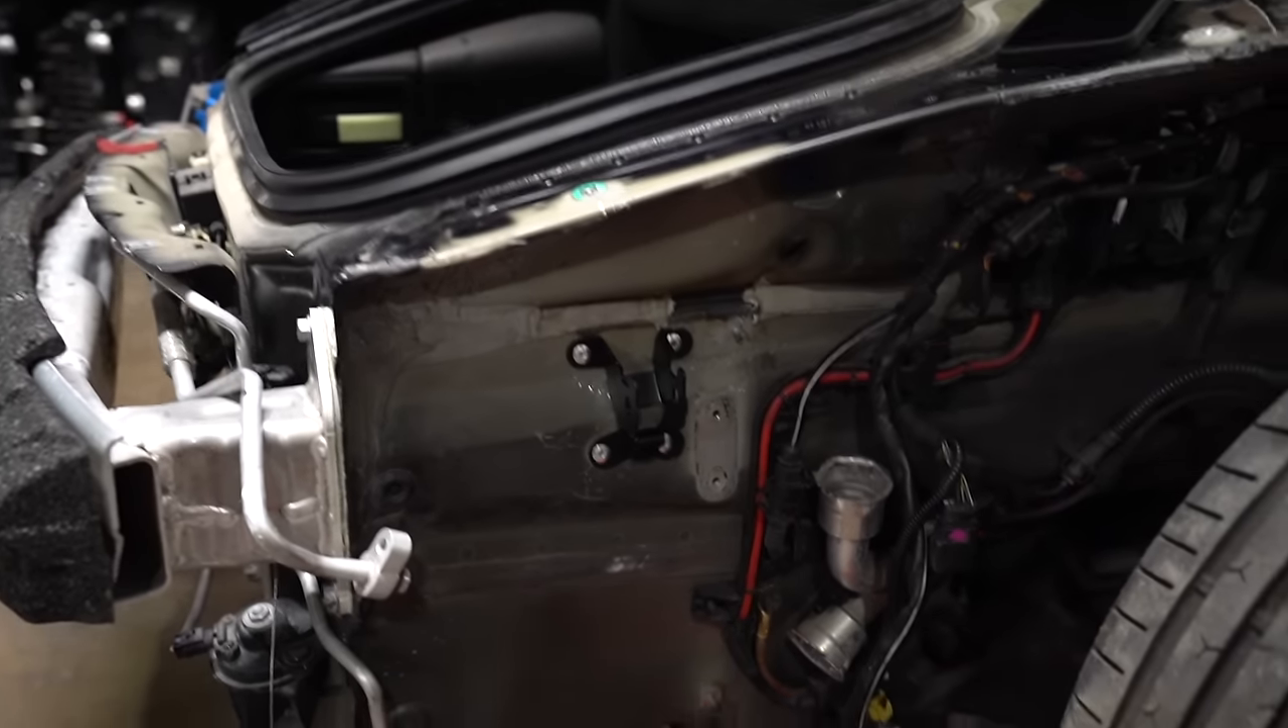And lo and behold guys thank the lord that bracket is on there that thing is not going anywhere that's super sturdy.